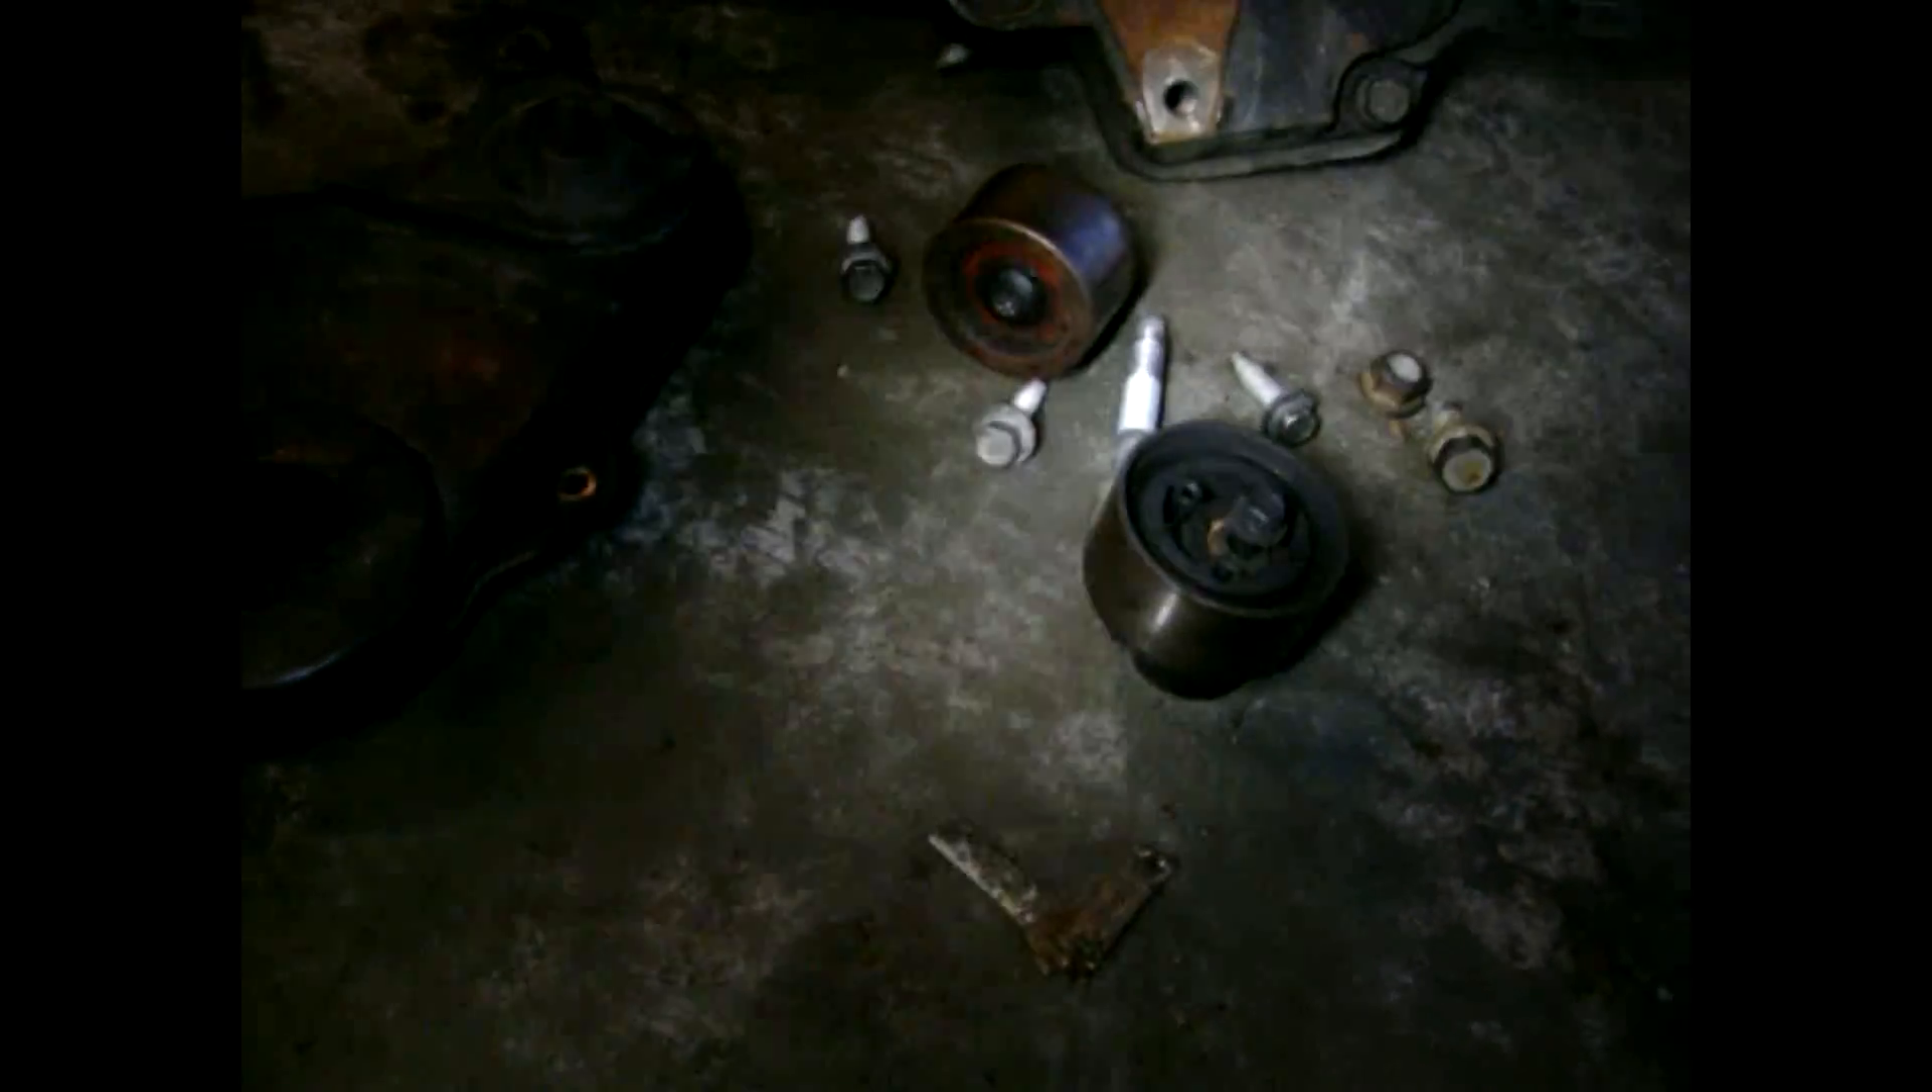I have the idler pulley um off for the uh timing chain and the um tensioner also.